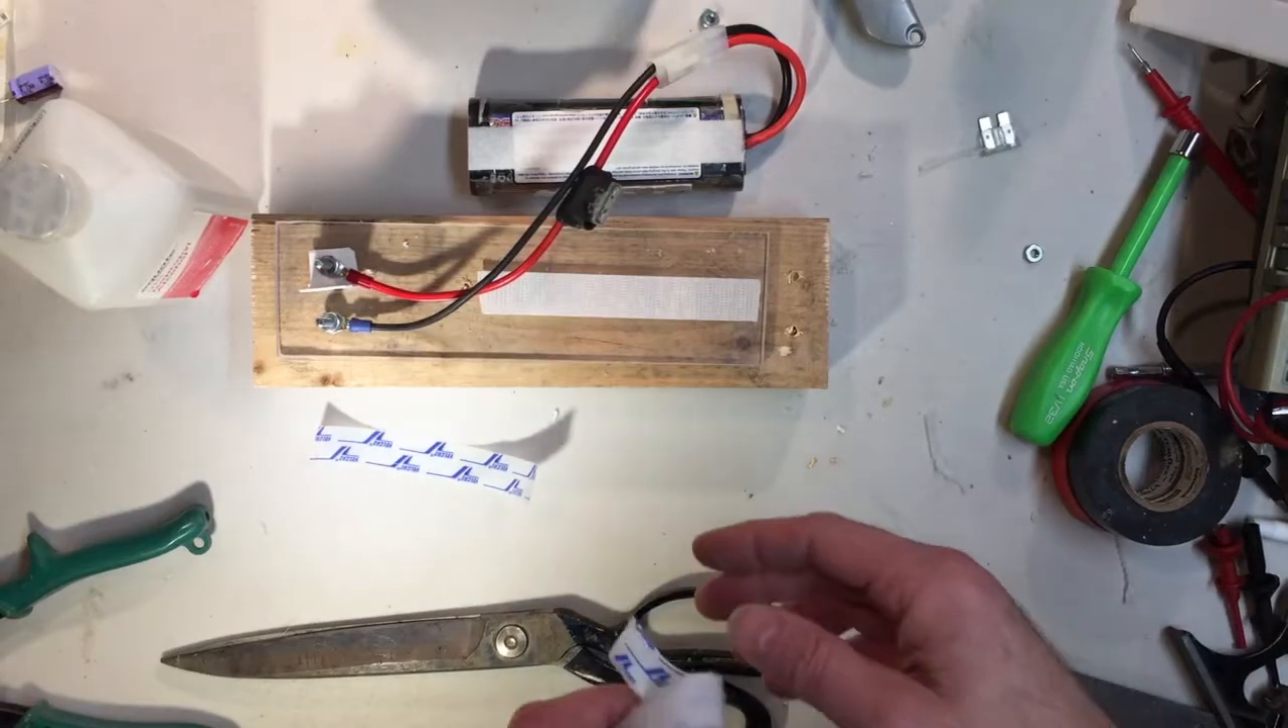So we just applied some Velcro down to our battery and our battery holder.